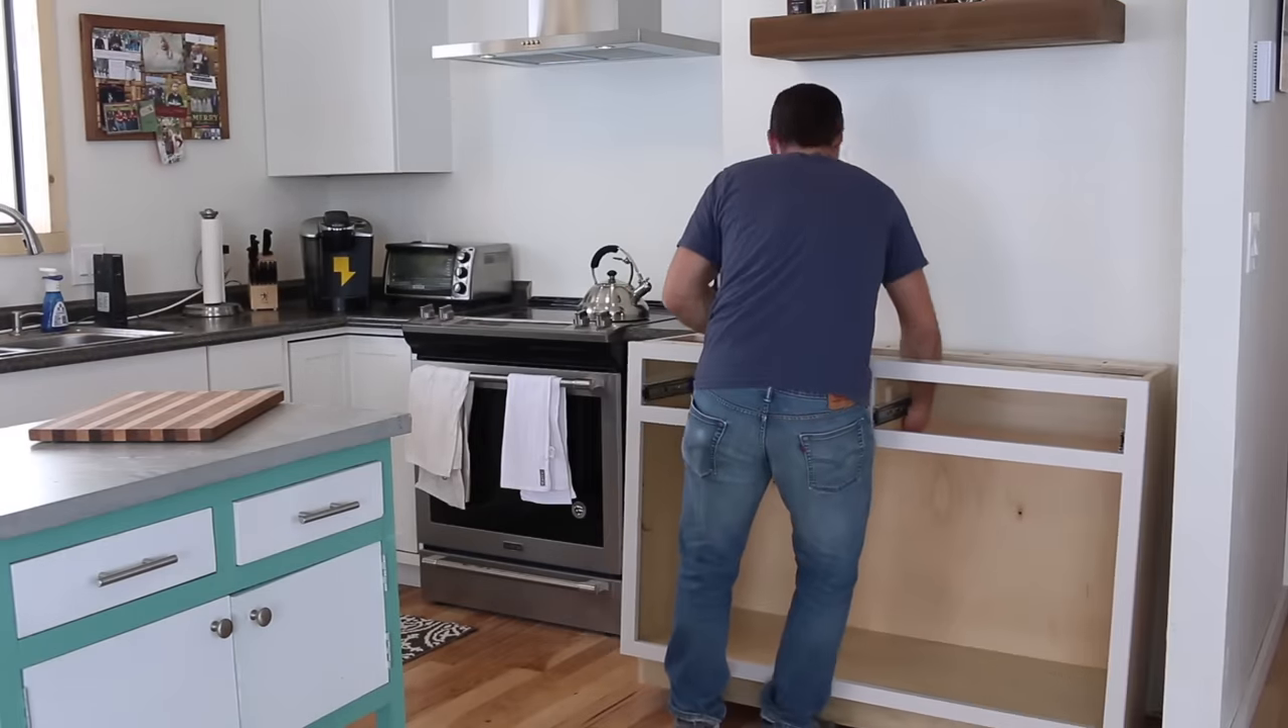Once the painting was complete I carried the cabinet up to the kitchen and moved it into place.